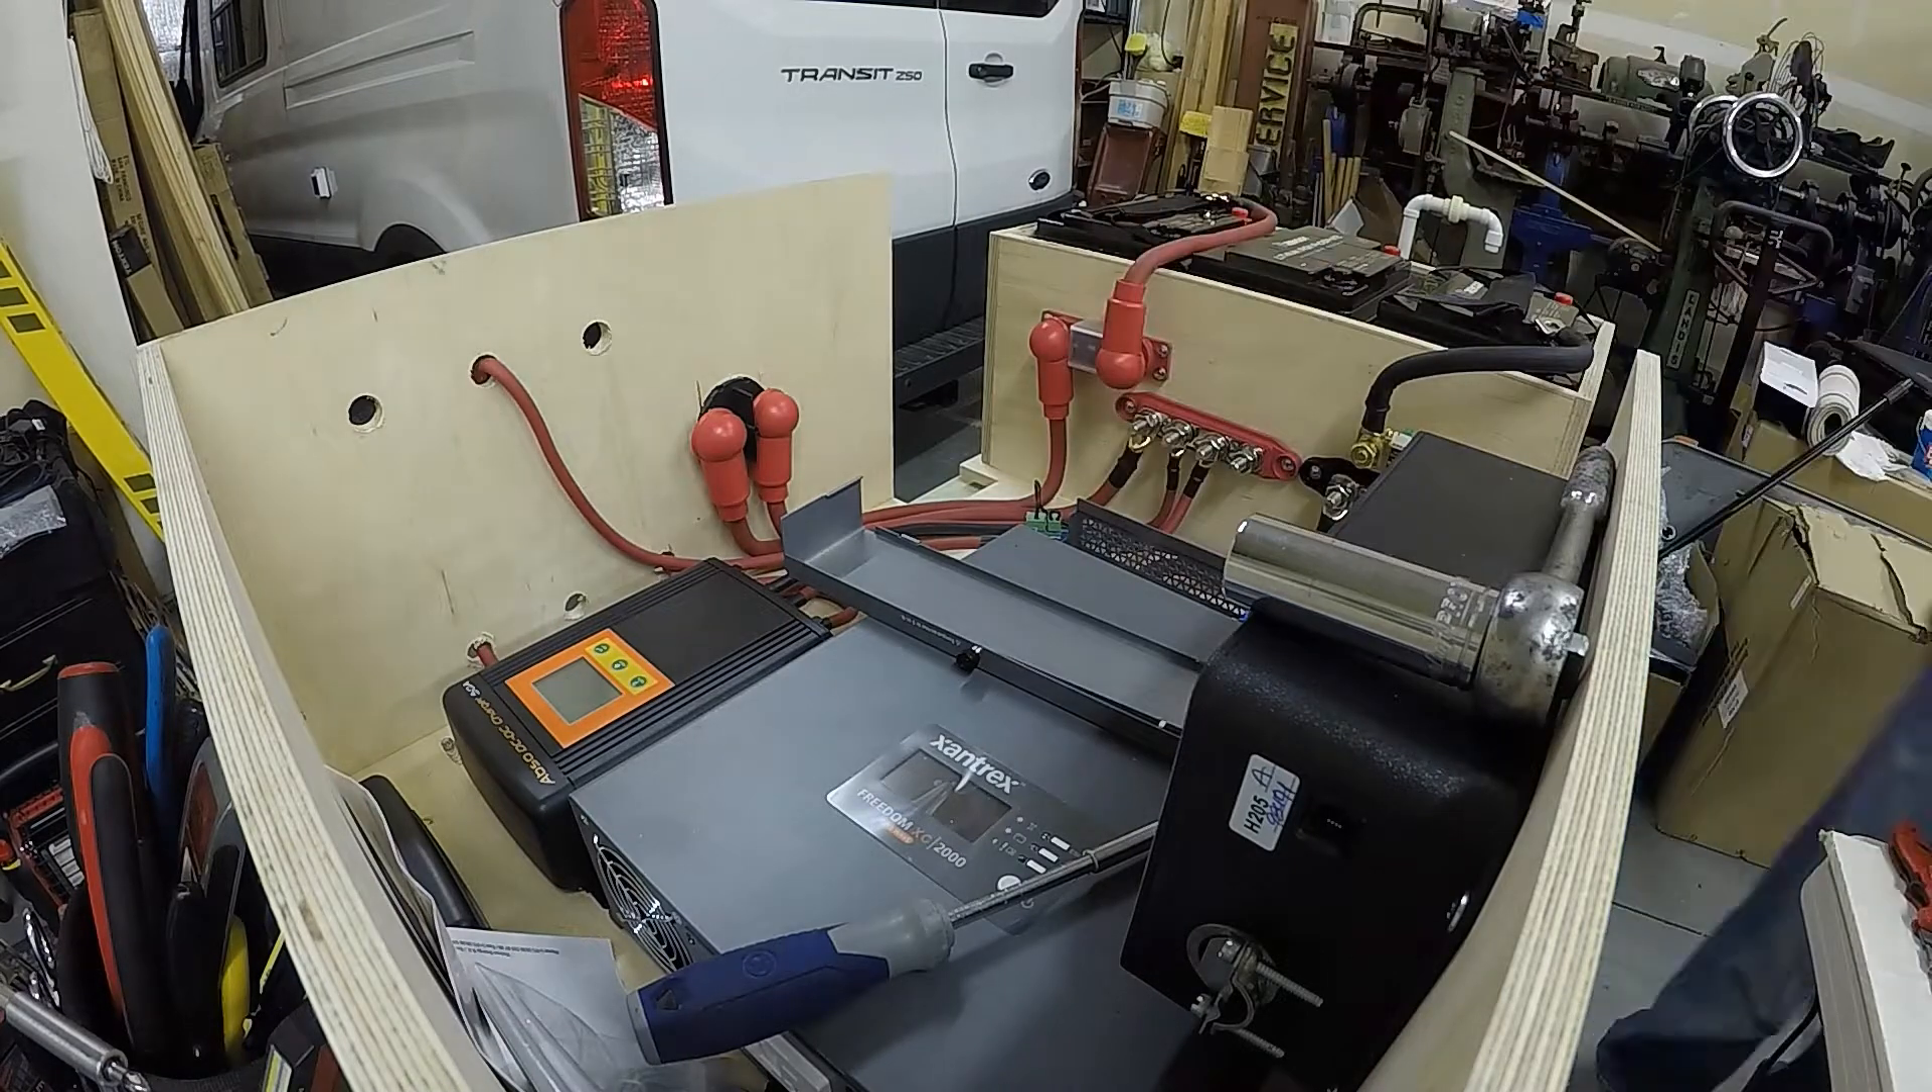I've got all the components mounted and a lot of the wiring done and just making the last few connections.